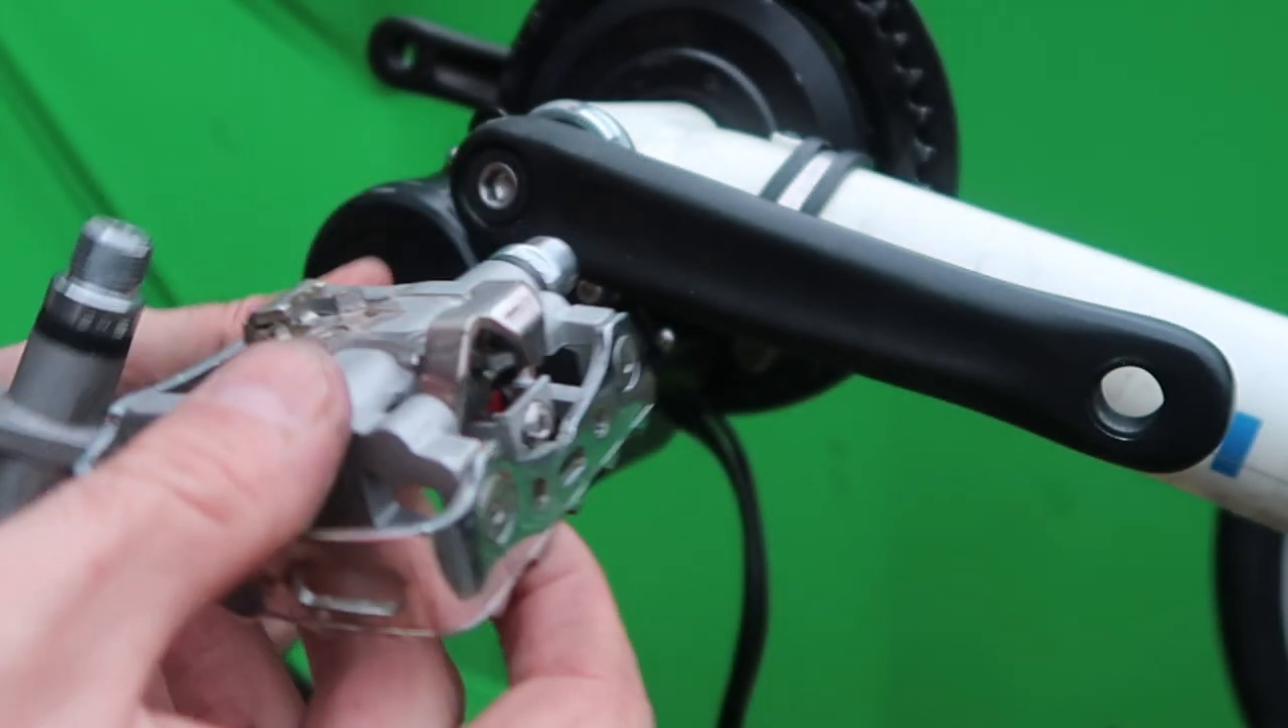So, with the crank arms in place you just need to put on your pedals of choice.